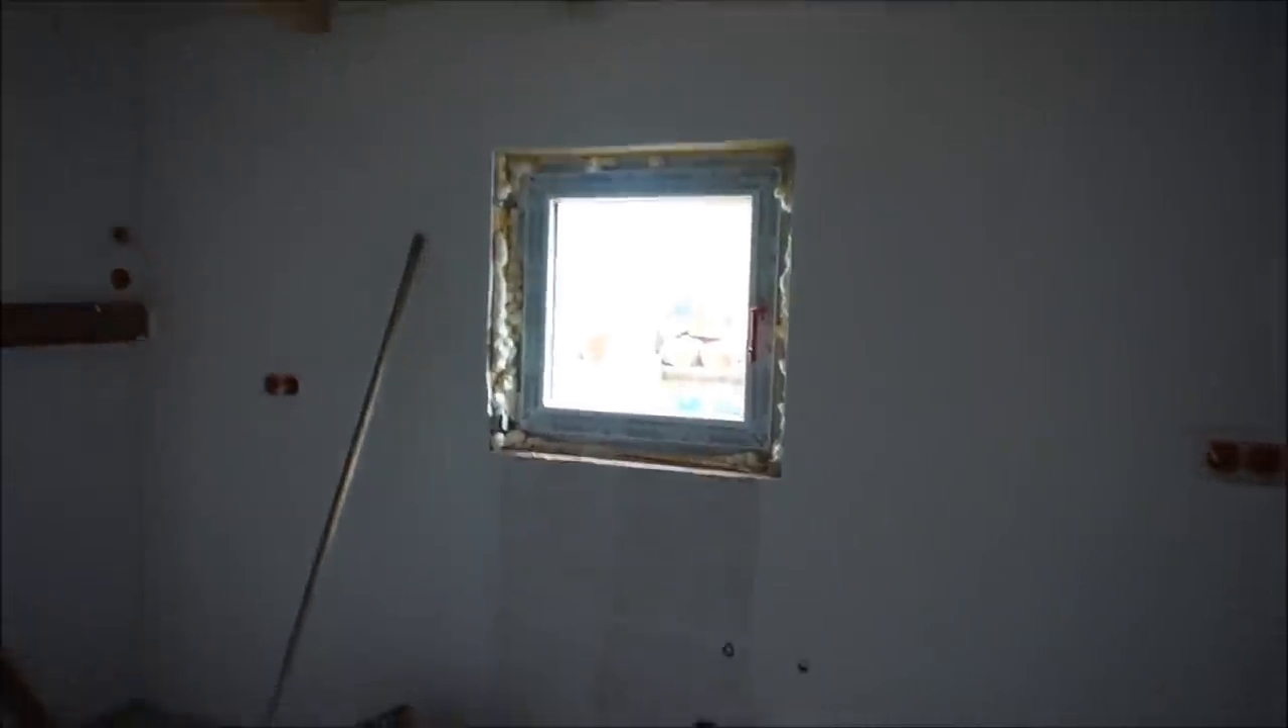Und wir haben auch ein Fenster drin, wie ihr seht.